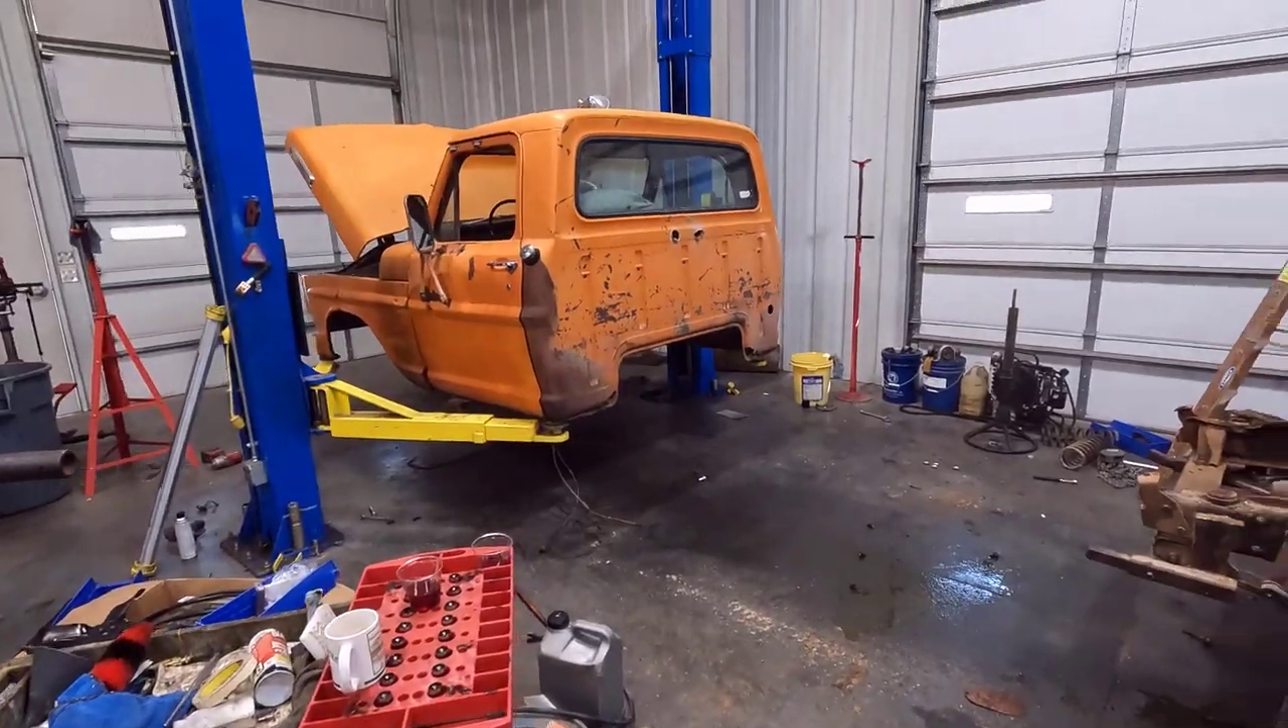Well guys i got the cab off the frame didn't fight me too hard.